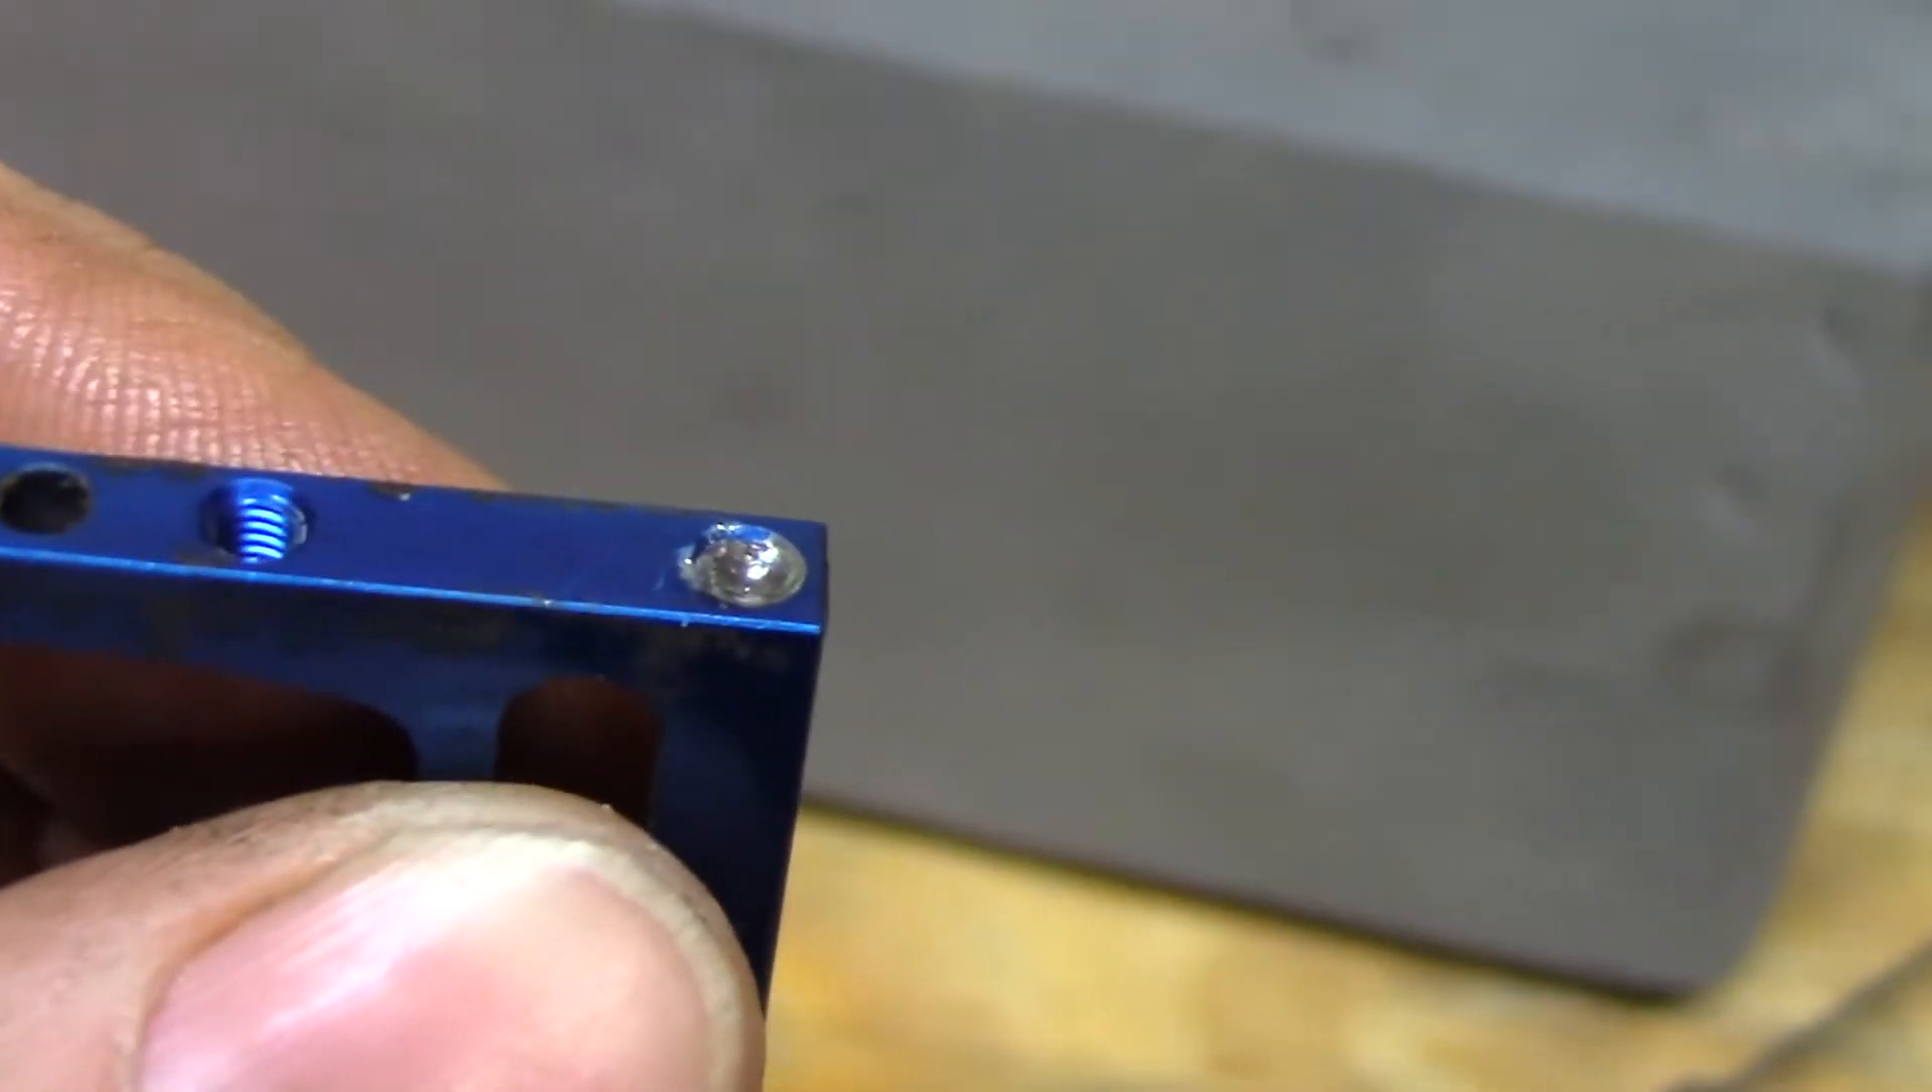What I'm left with is that I need to get that little bit of steel screw out of this aluminum piece.